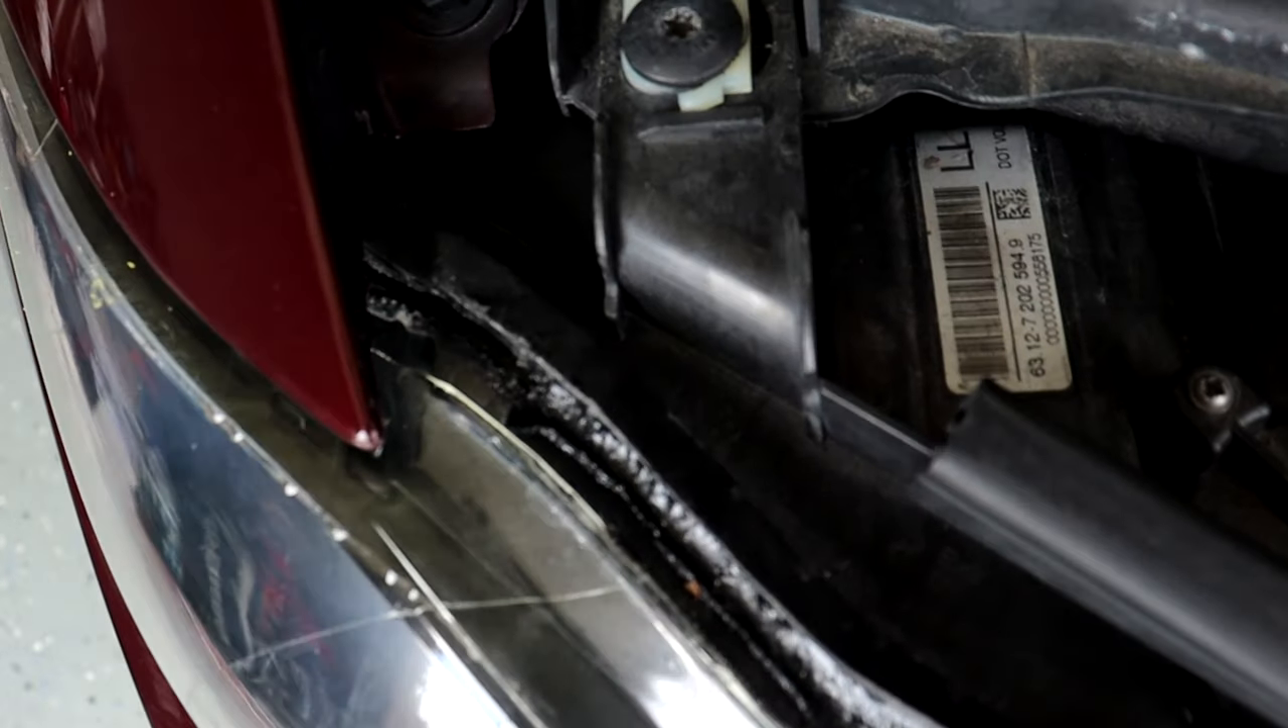You guys can clearly see there is a significant gap between the lens and the headlight housing.